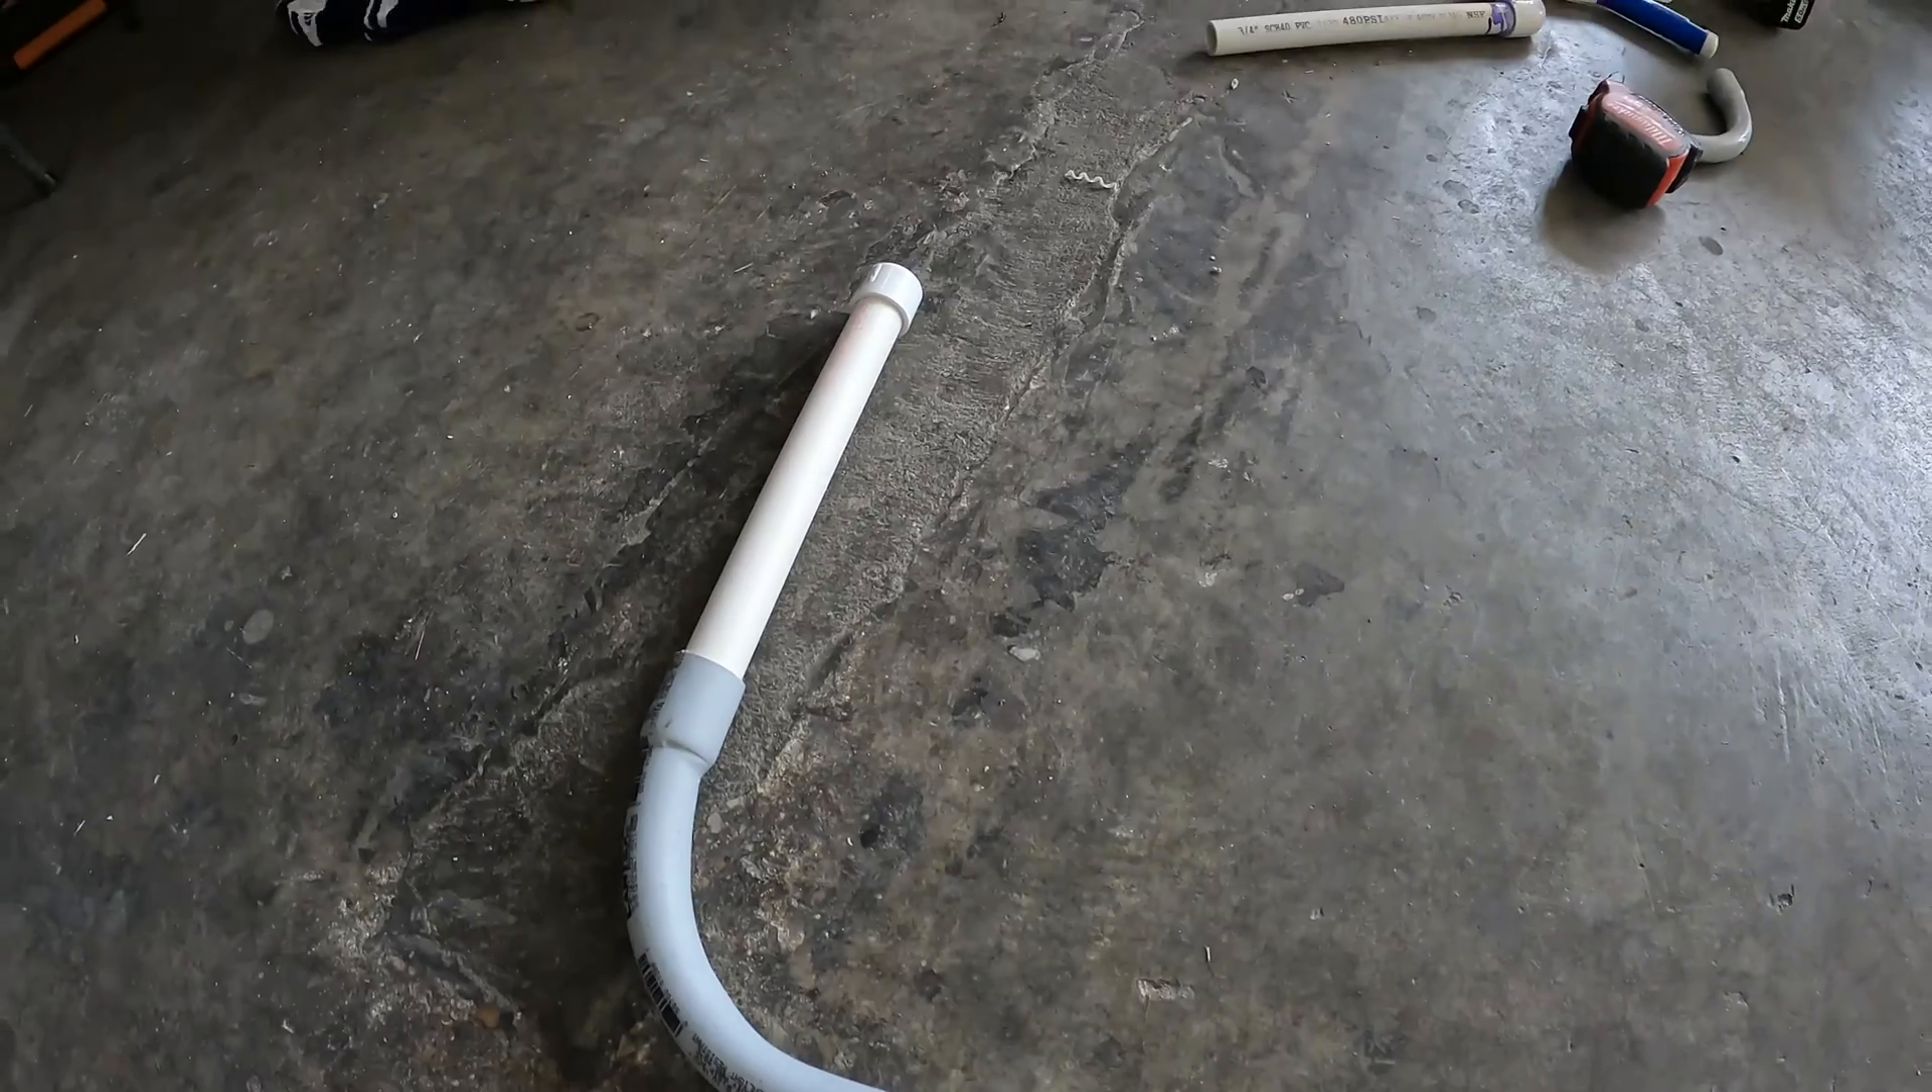Up here we got the half inch conduit with the little speed connector fits in there pretty good.